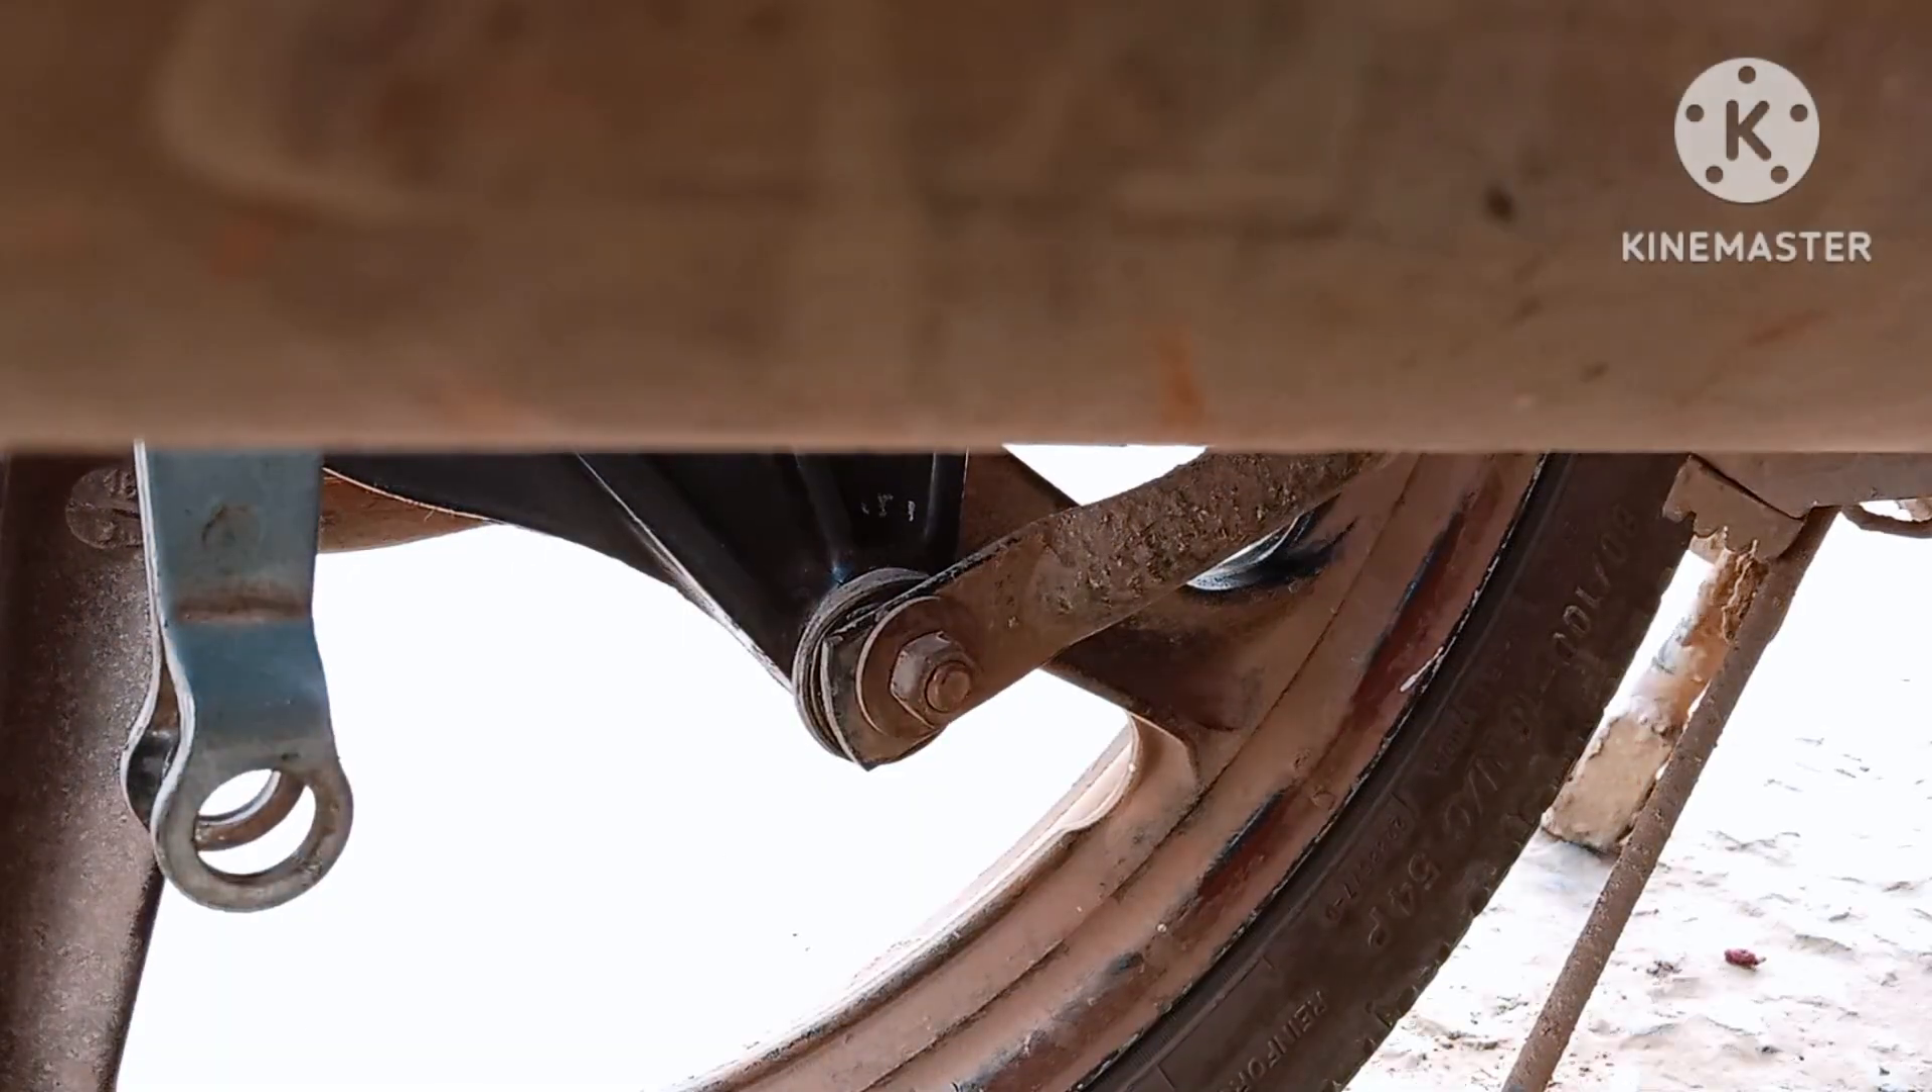फिर एंड में एक वाशार दिया देखे बोल्ट को हमने लगा दिया।